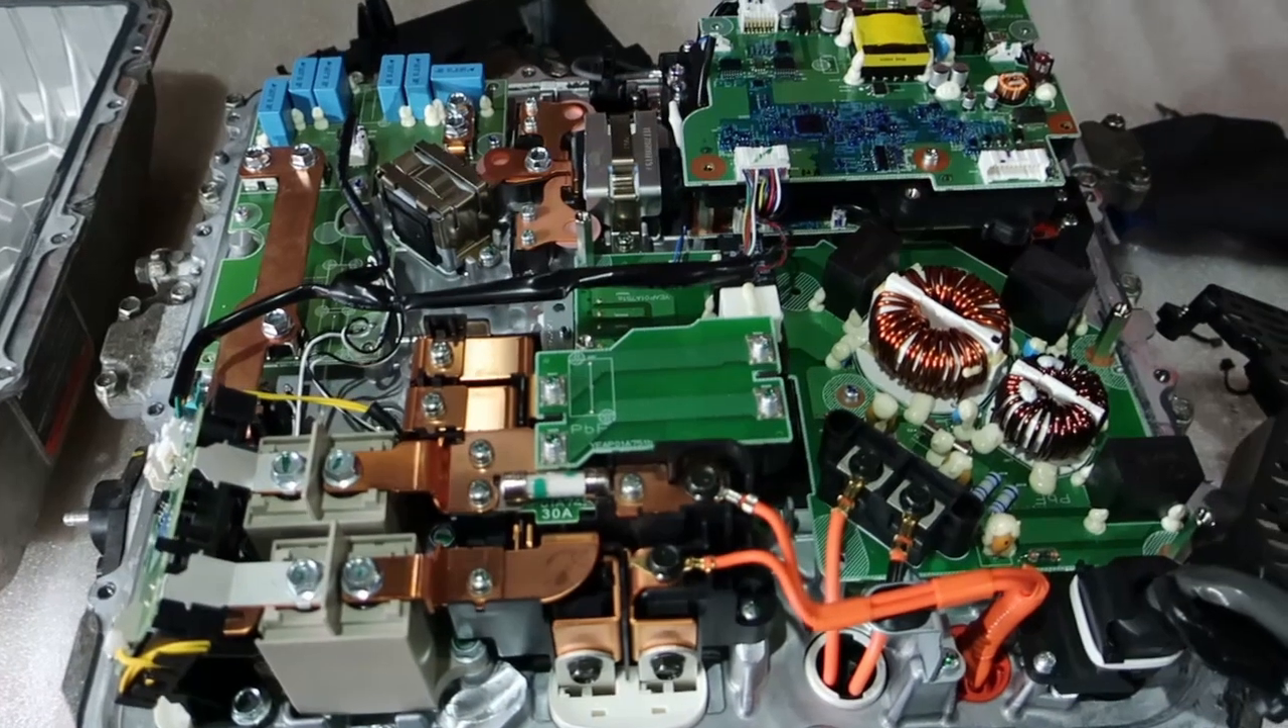Here we have it, the top section of the Nissan Leaf Power Delivery Module exposed.